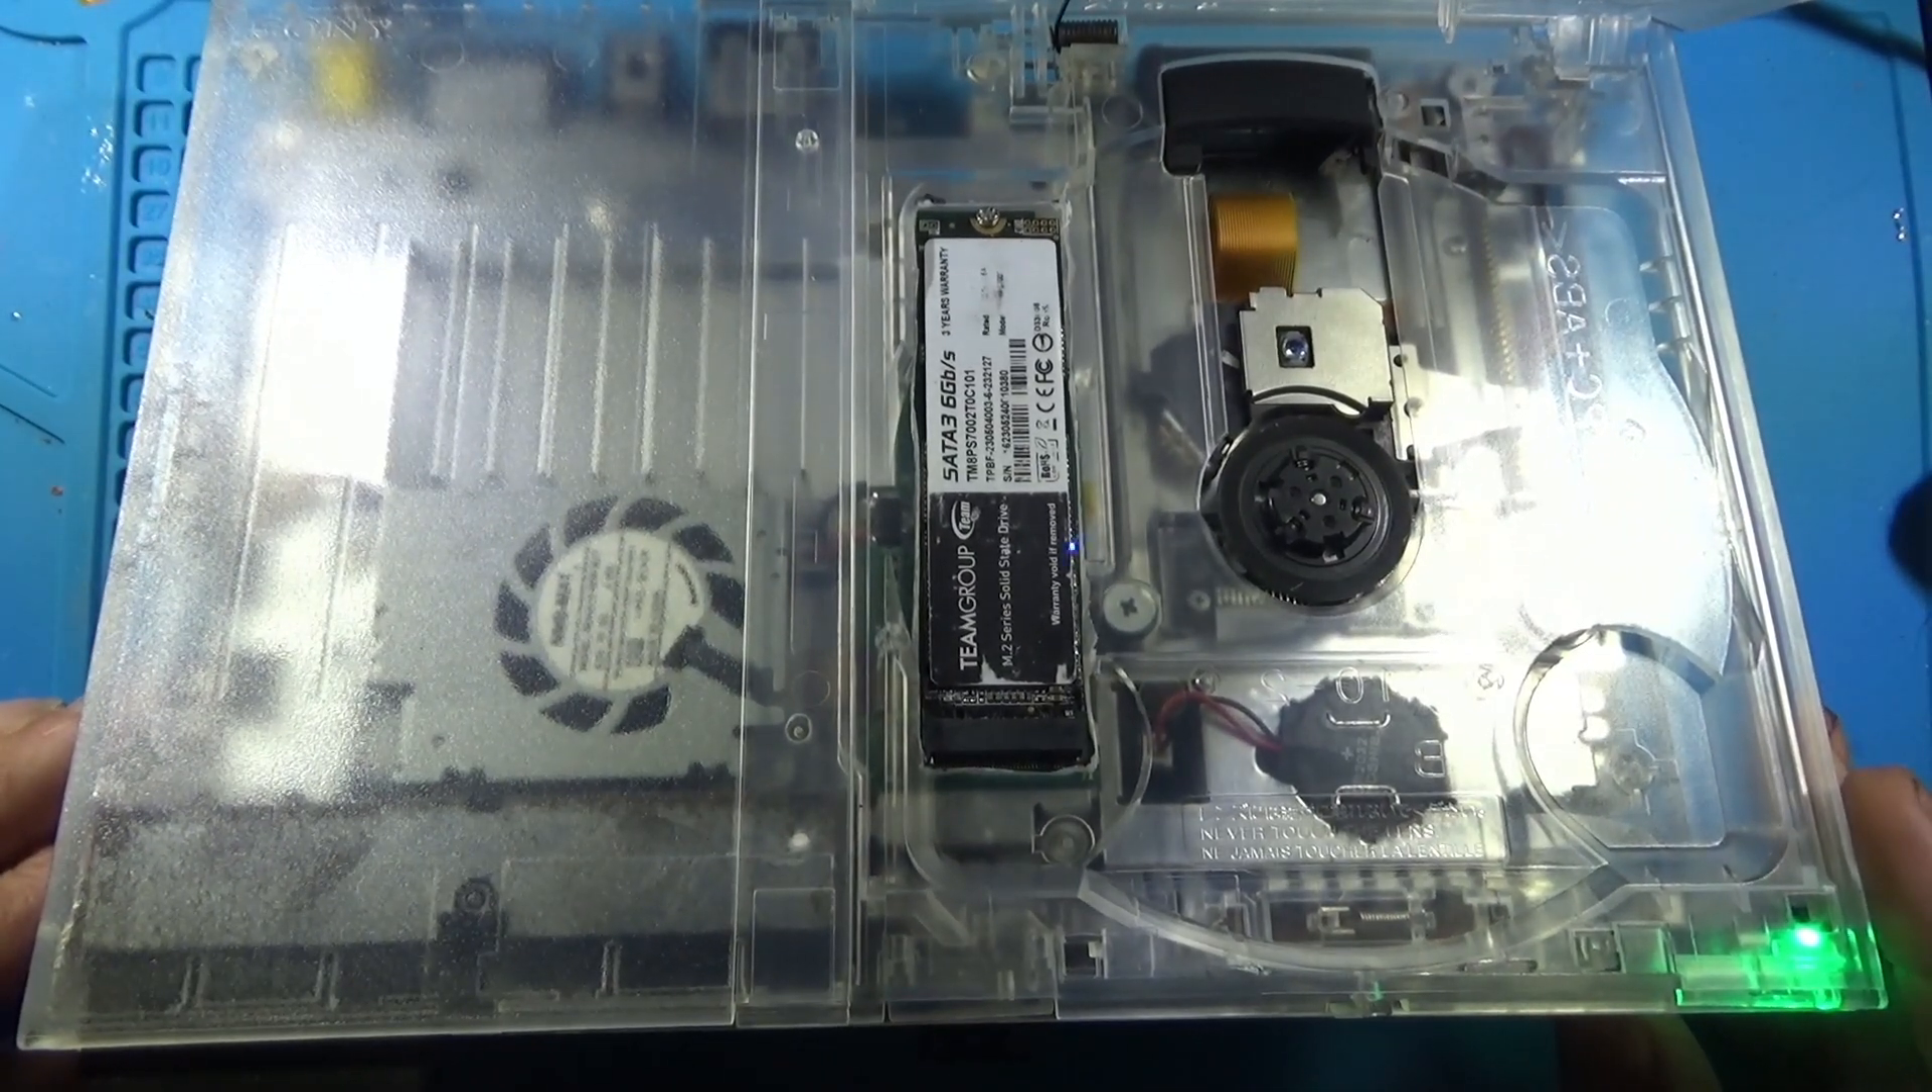What you're looking at is a PS2 Slim with an internal 2TB M .2 SSD installed along with the original disk drive.